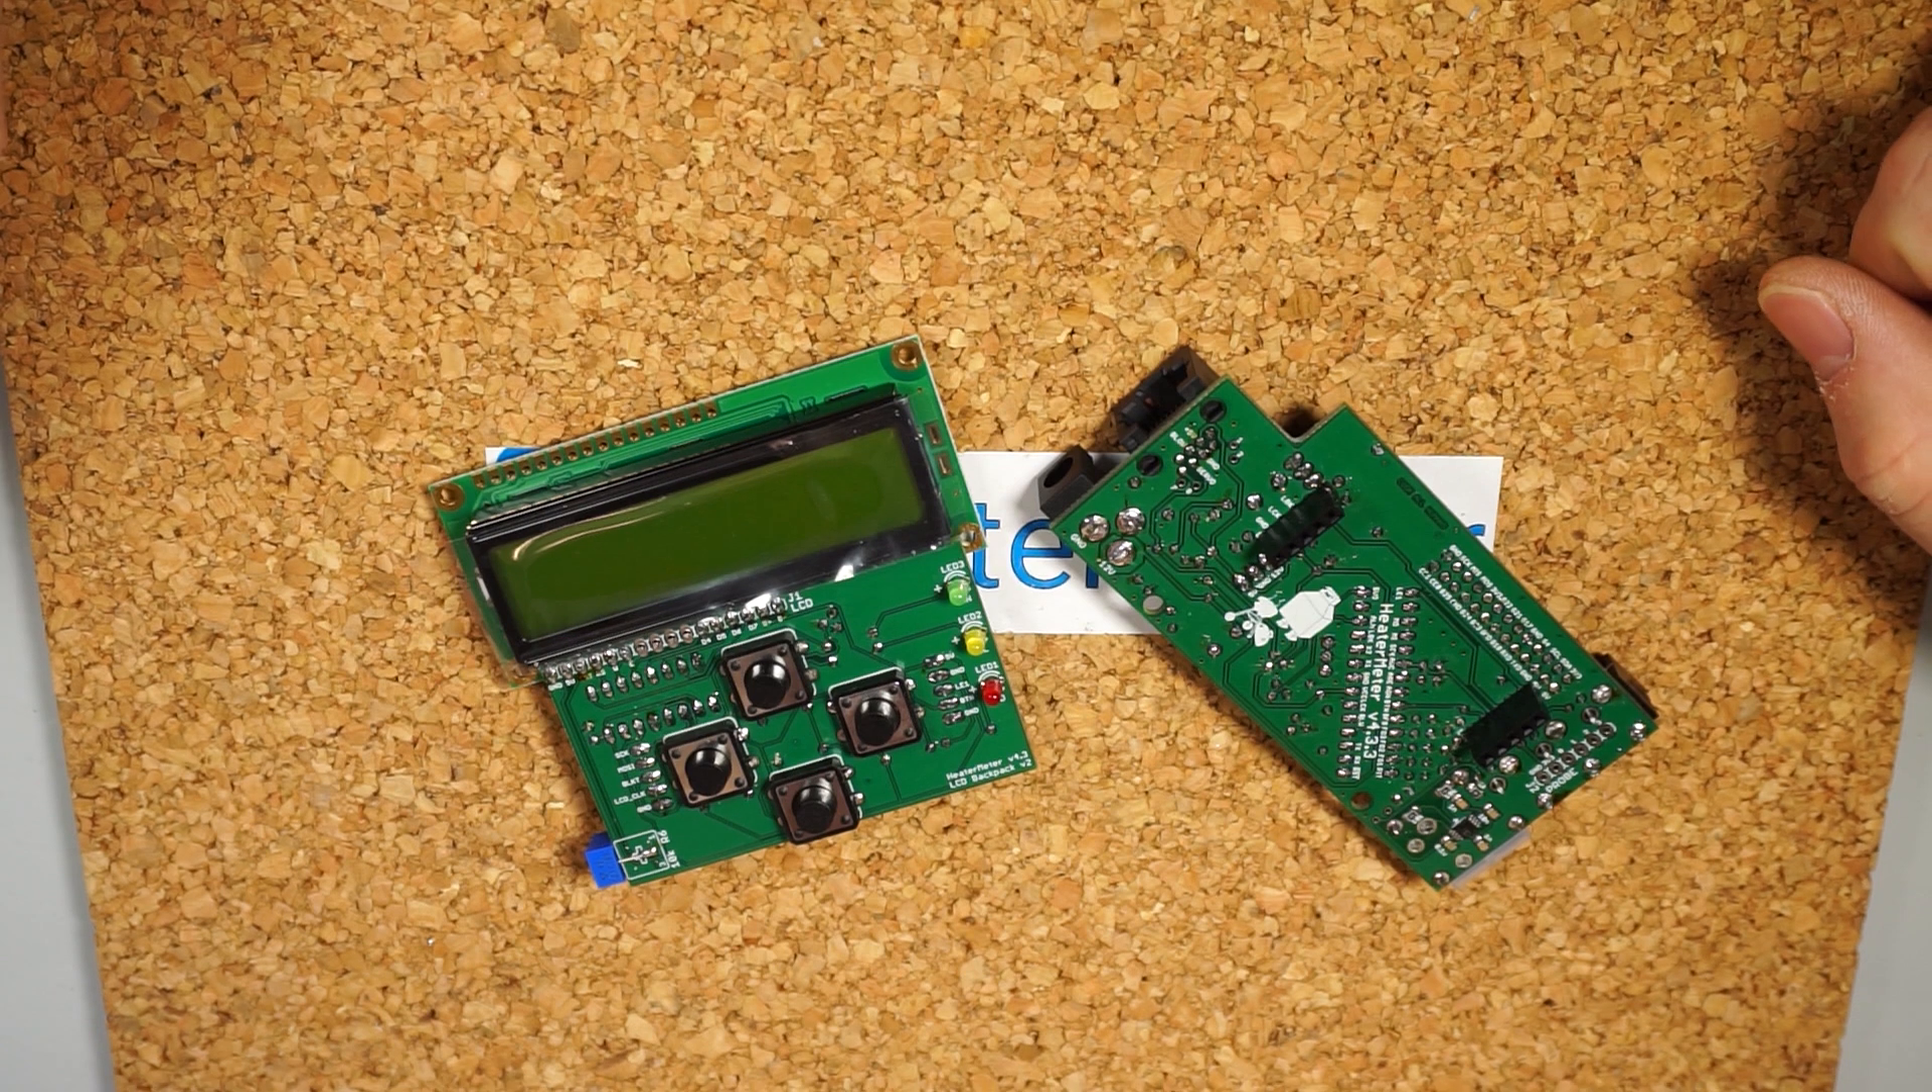Well, our heater meter parts are assembled now.